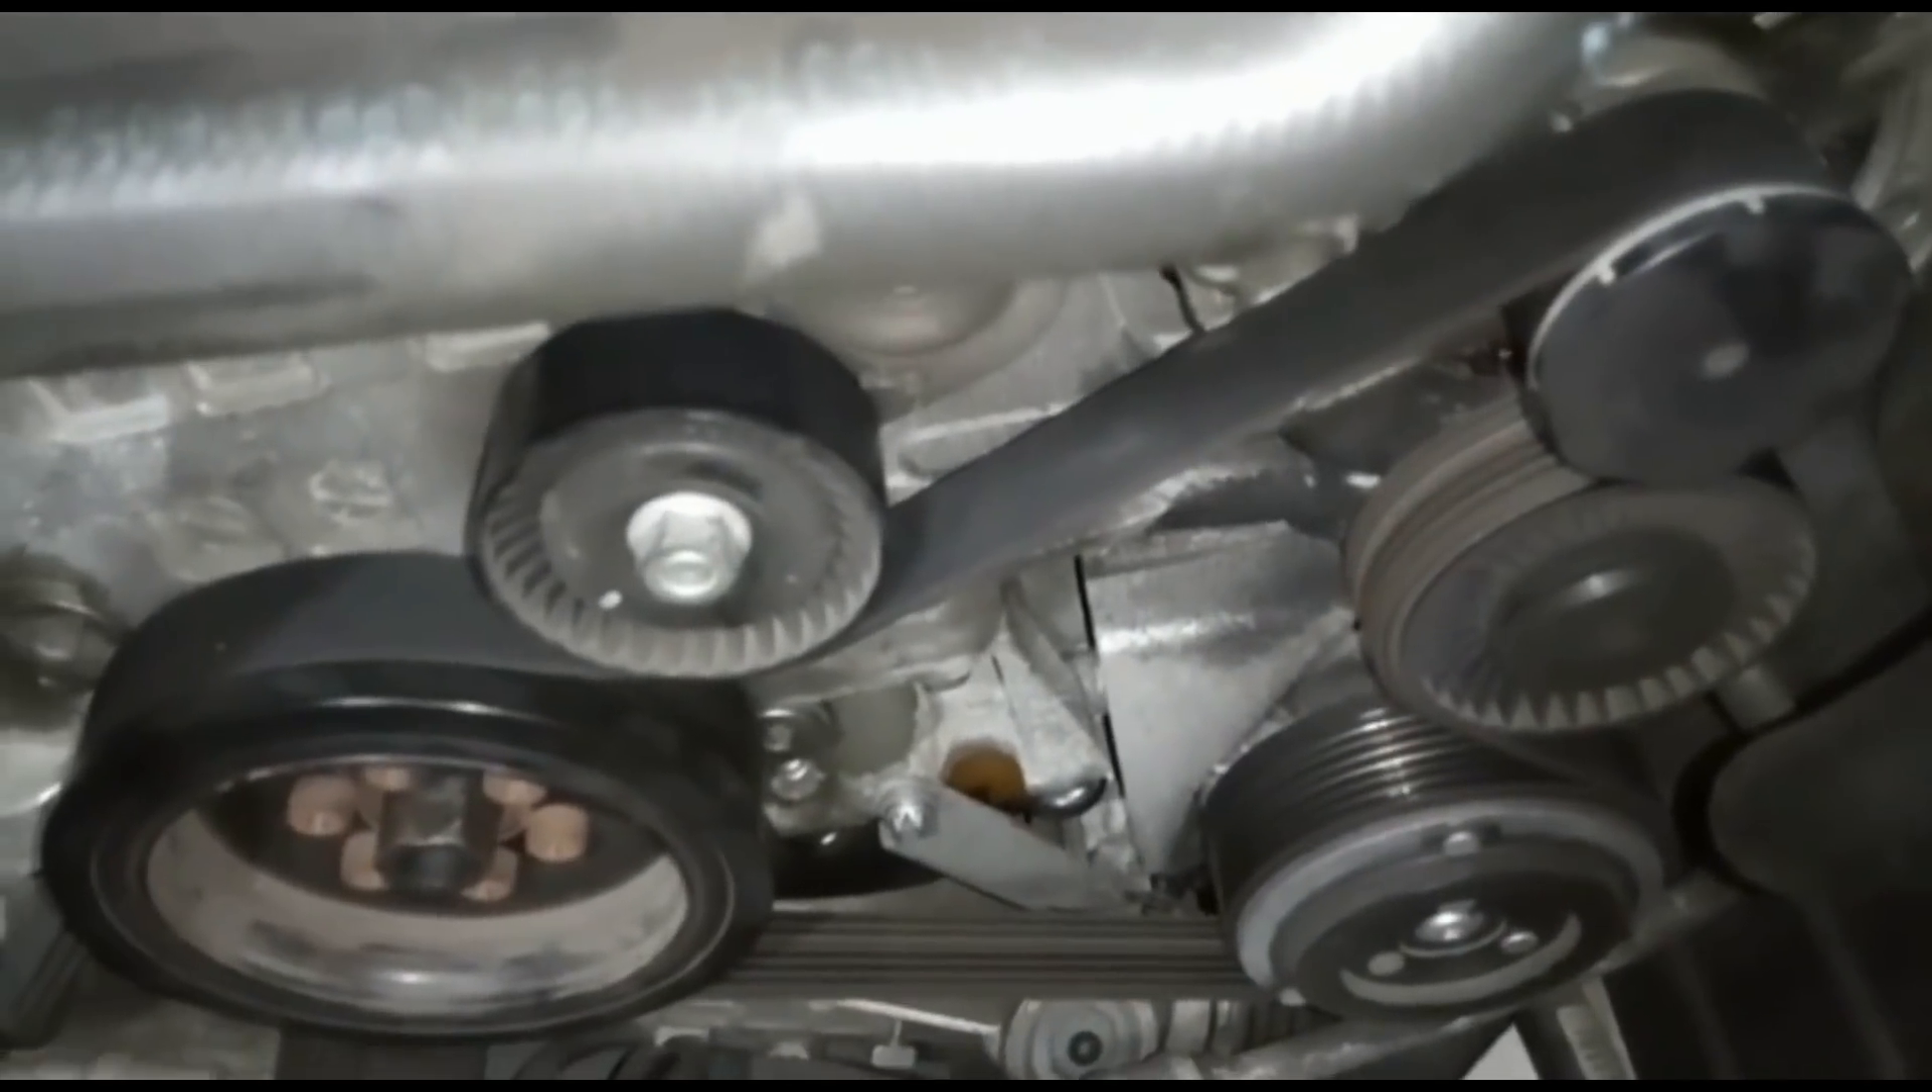Unten haben wir die Riemenscheiben schon wieder drauf.